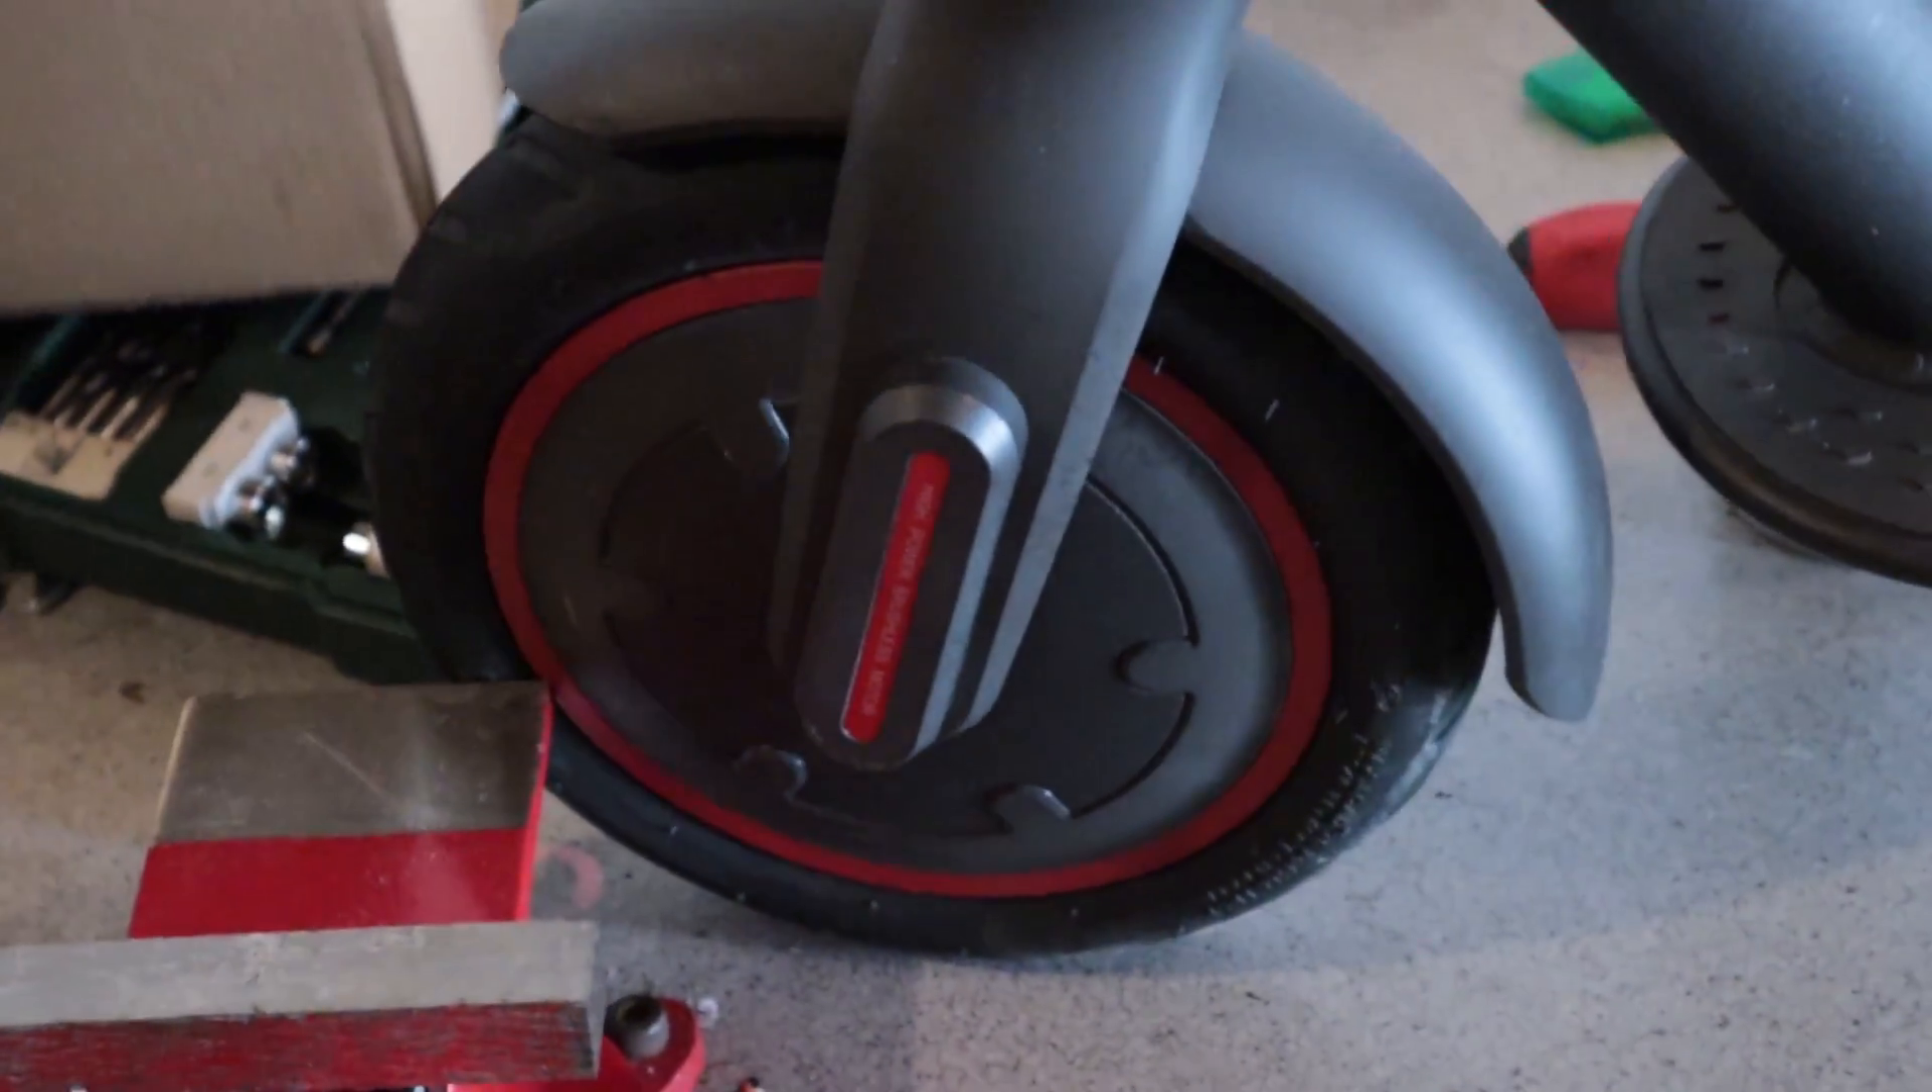Et là vous voyez hop La roue est de retour Elle est gonflée.